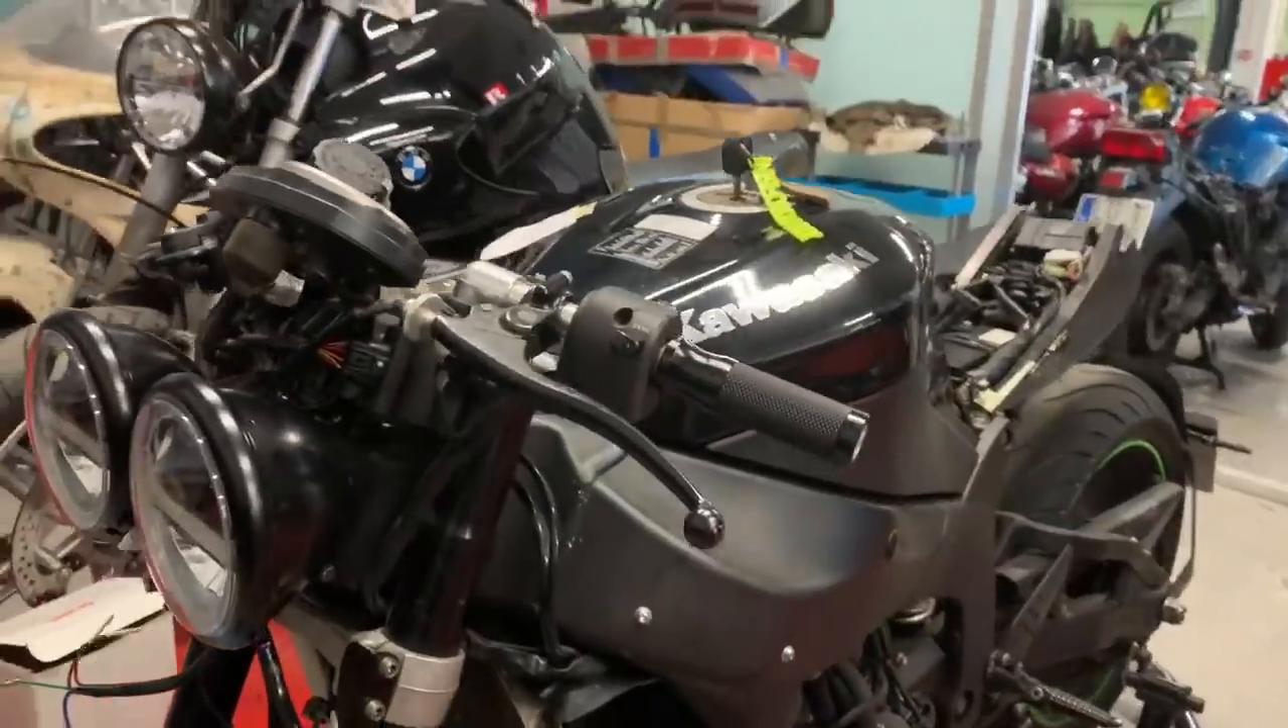Hemos colocado doble faro. He instalado ópticas LED.